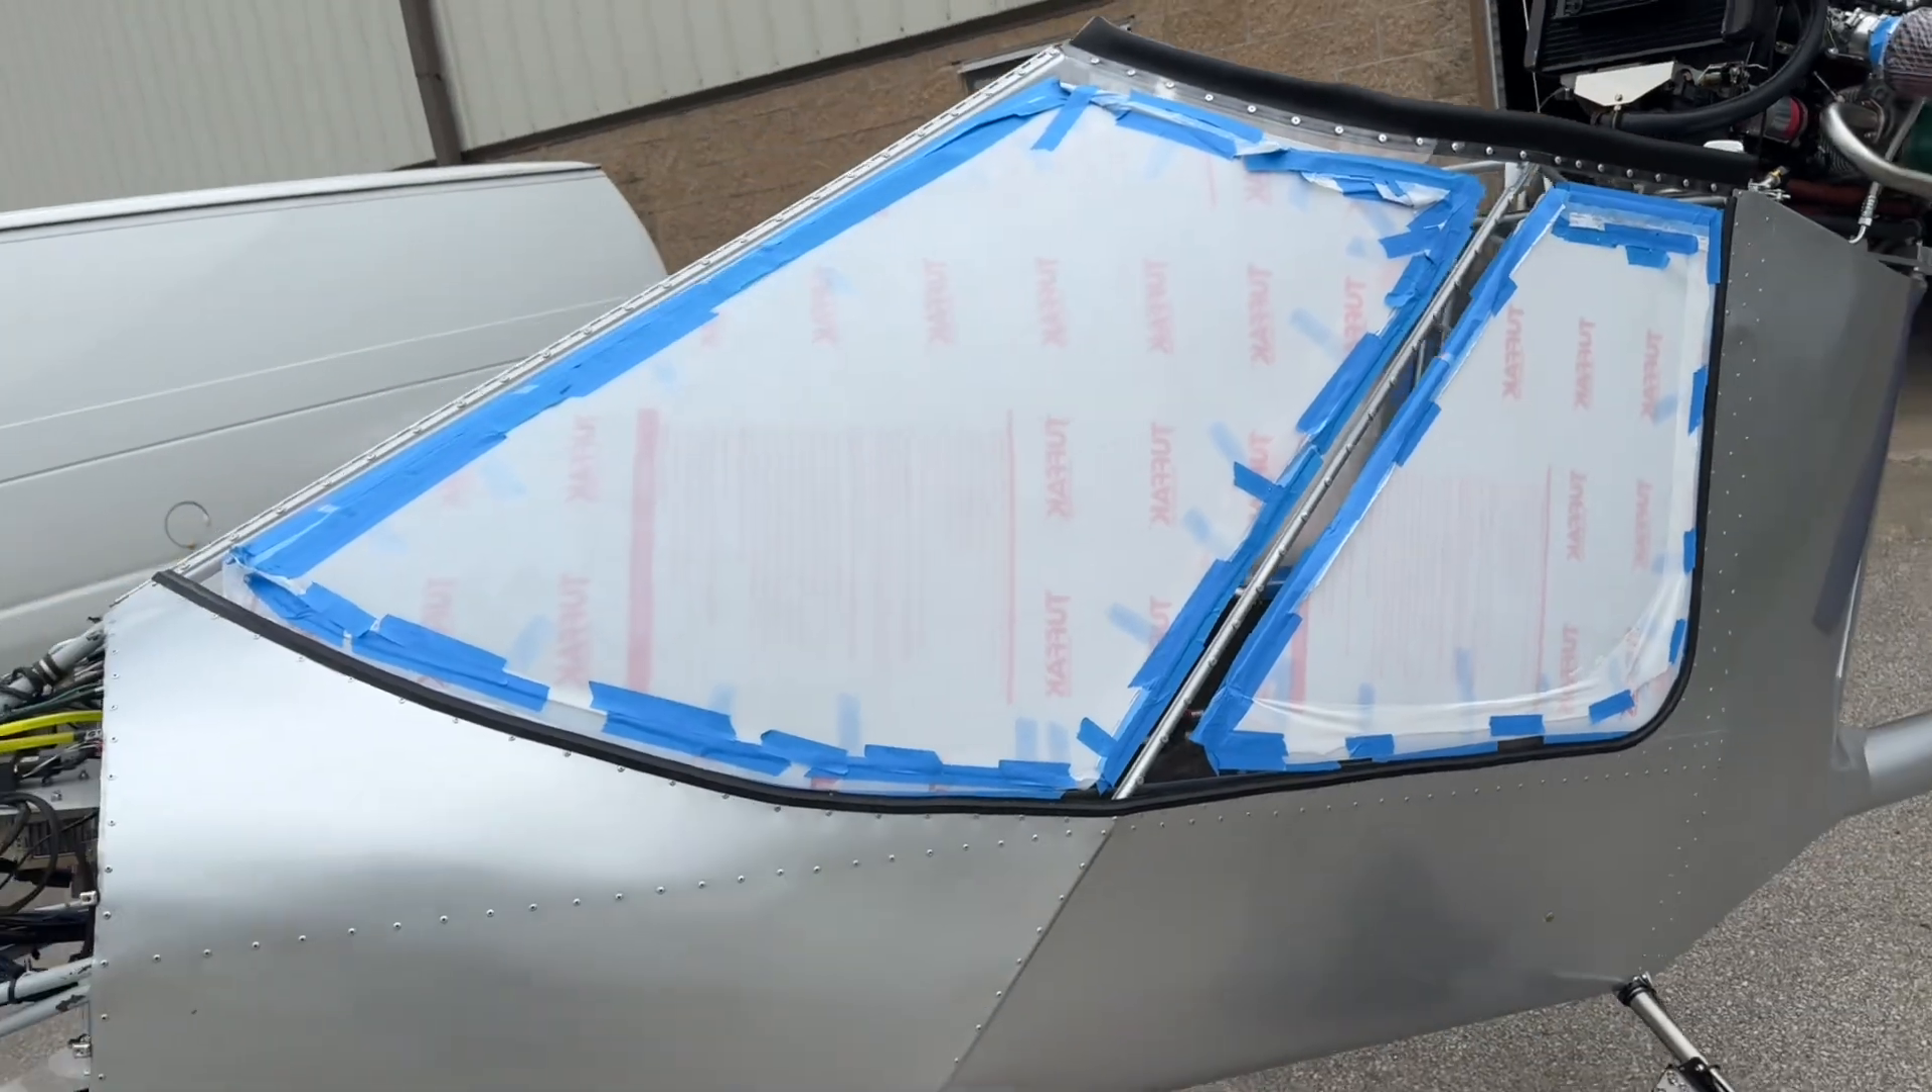The rubber mating surface for the wing has been in place and all of the windscreens are installed.